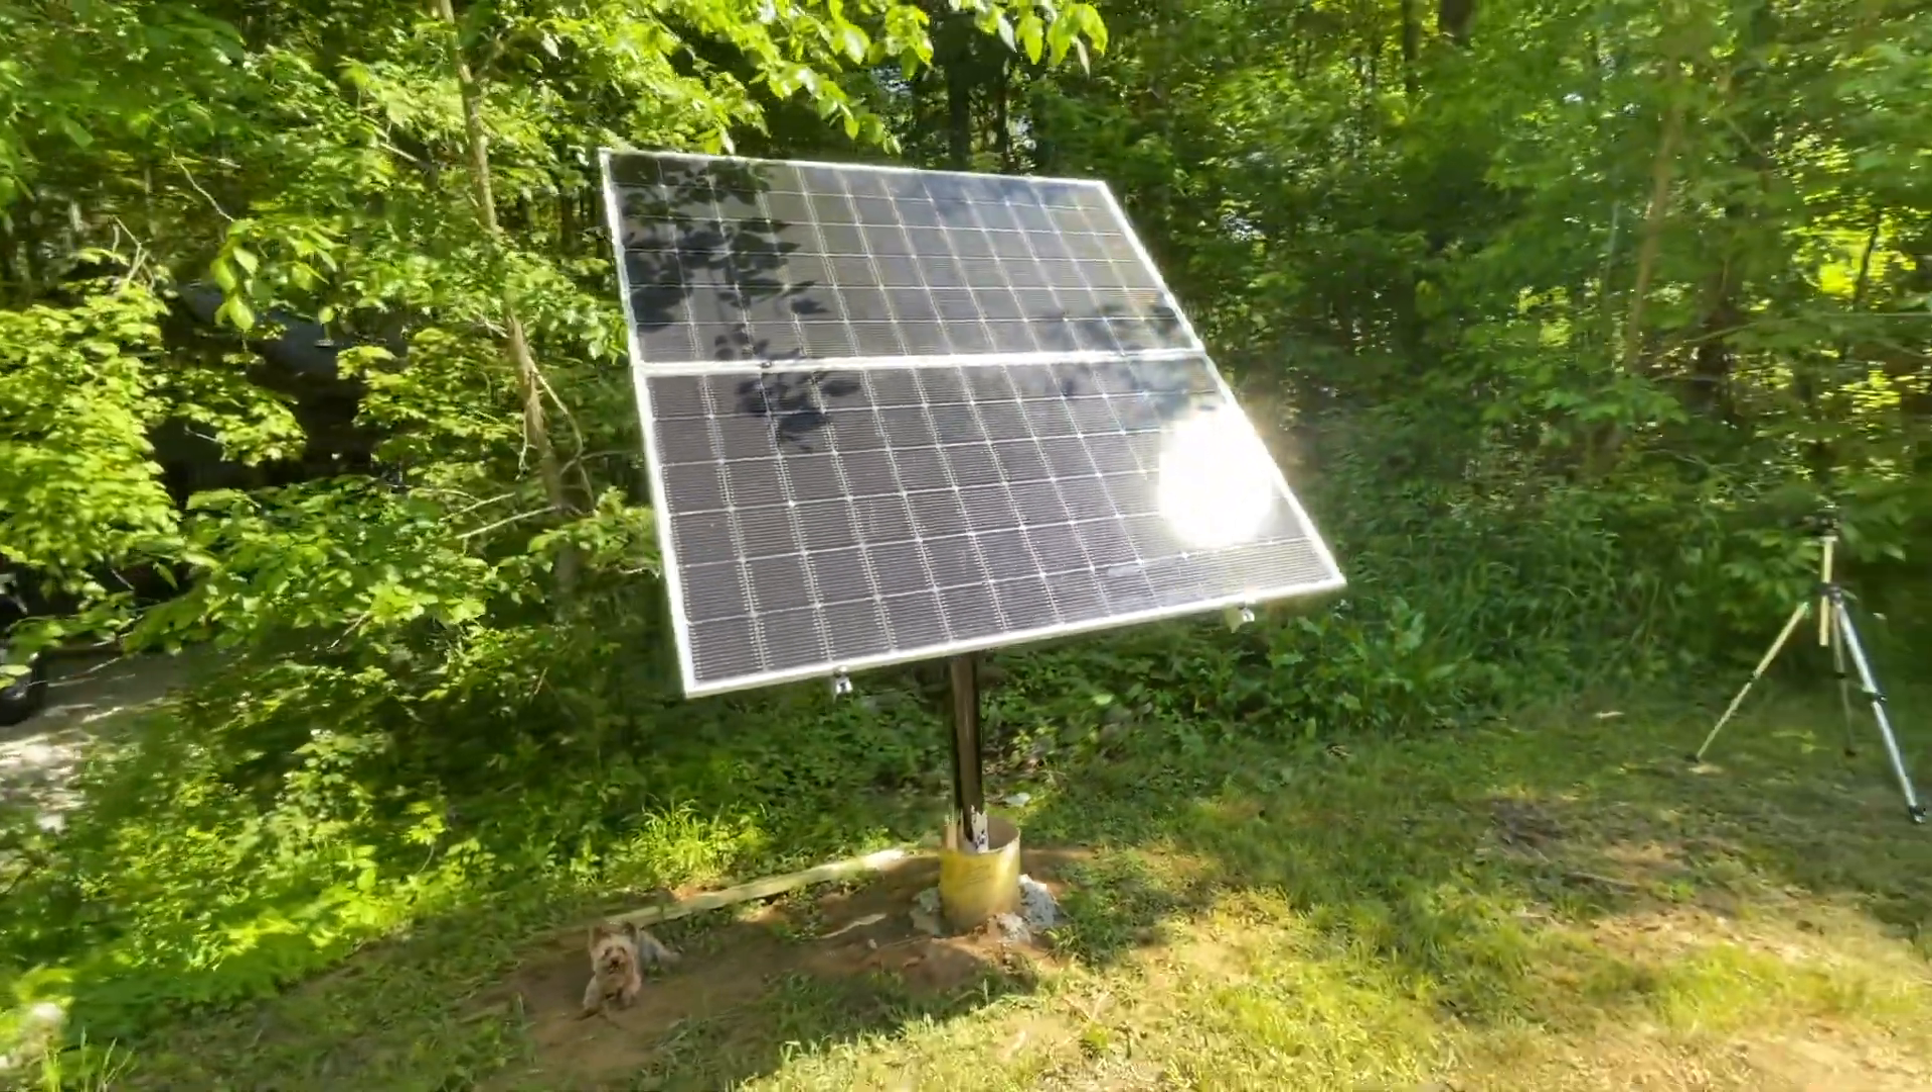So here we go. Two panels mounted.